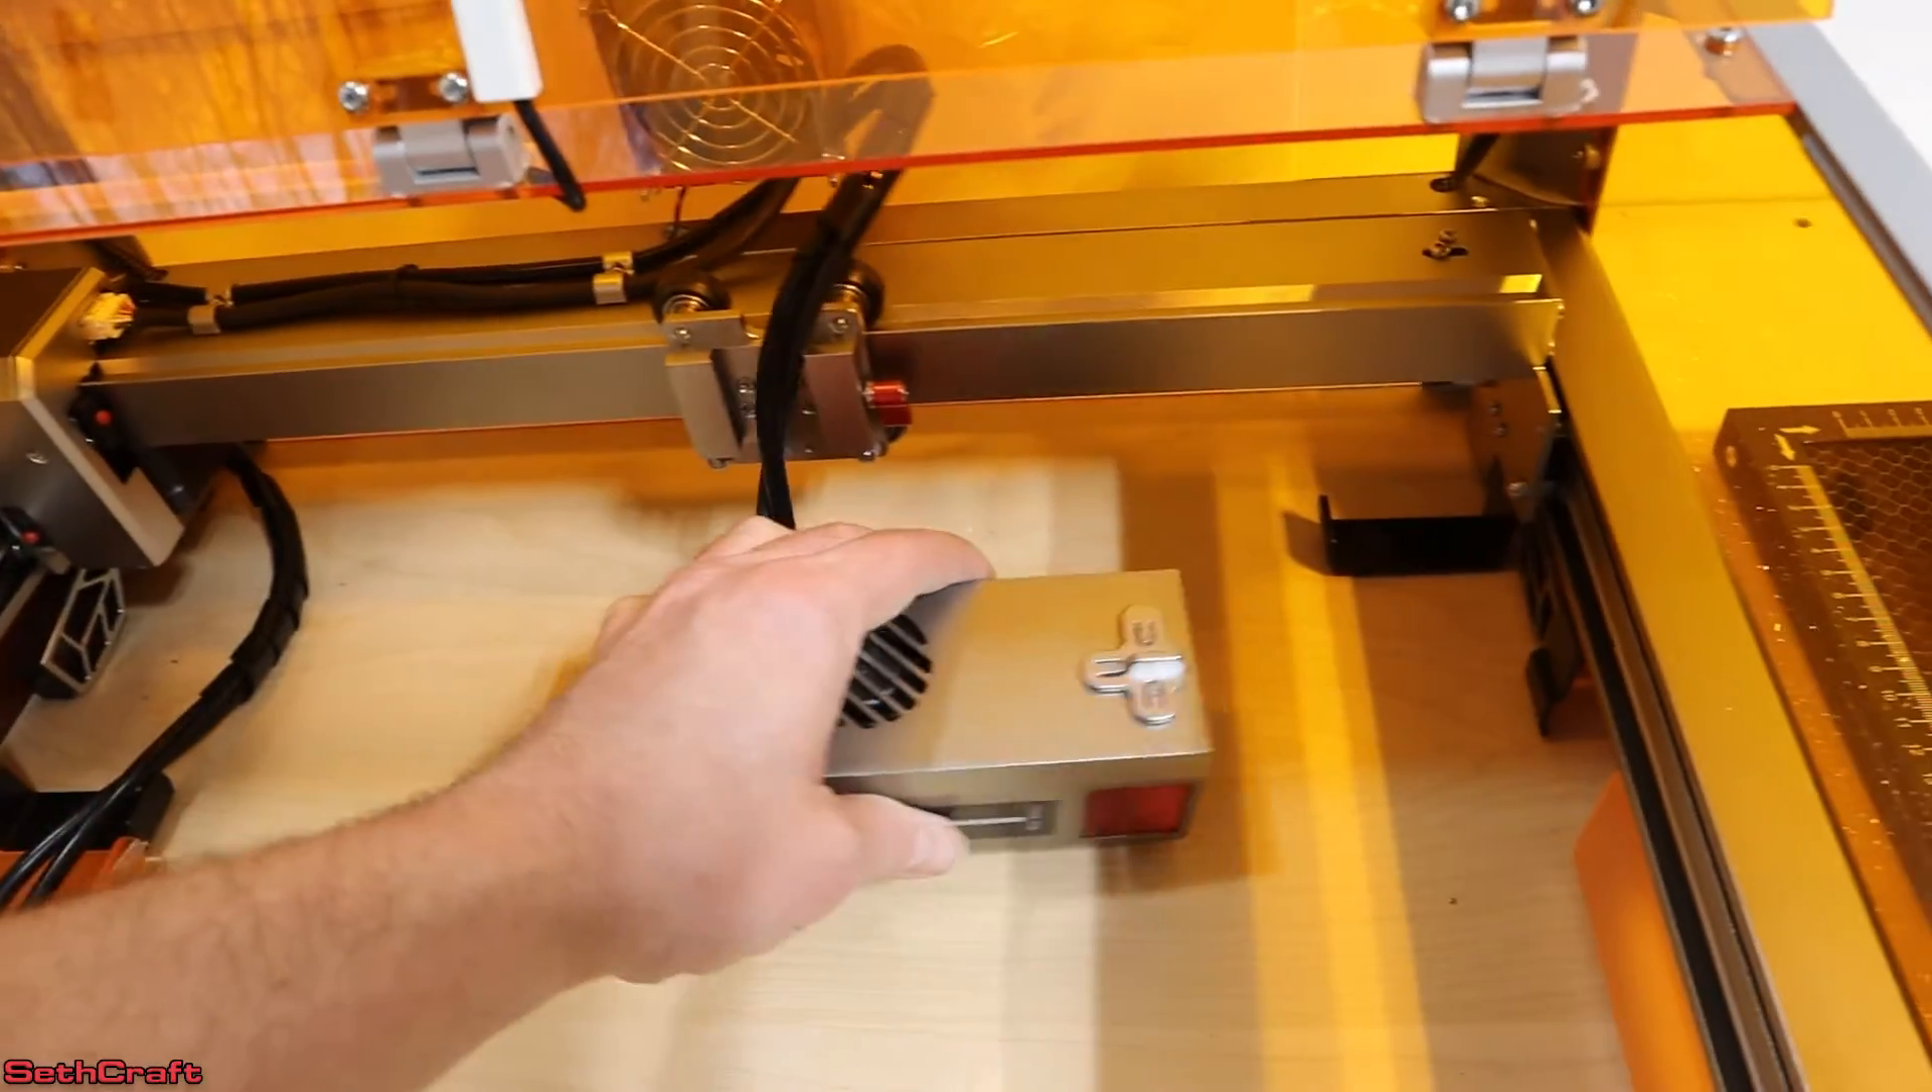The laser came detached from the rail here so we'll have to get that connected here in just a moment.